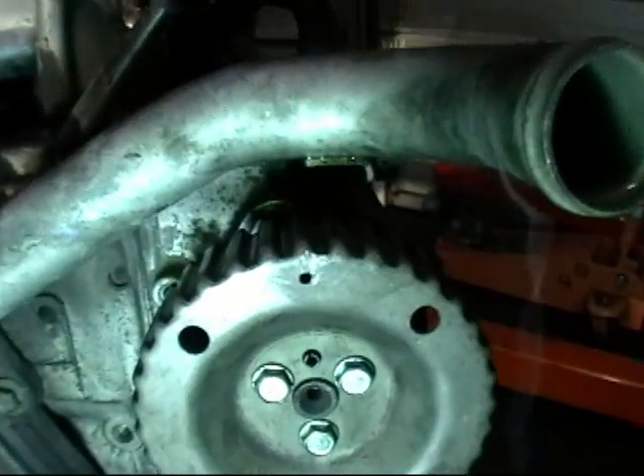For the sake of maintenance and demonstration purposes, we have removed the timing belt cover on this car.